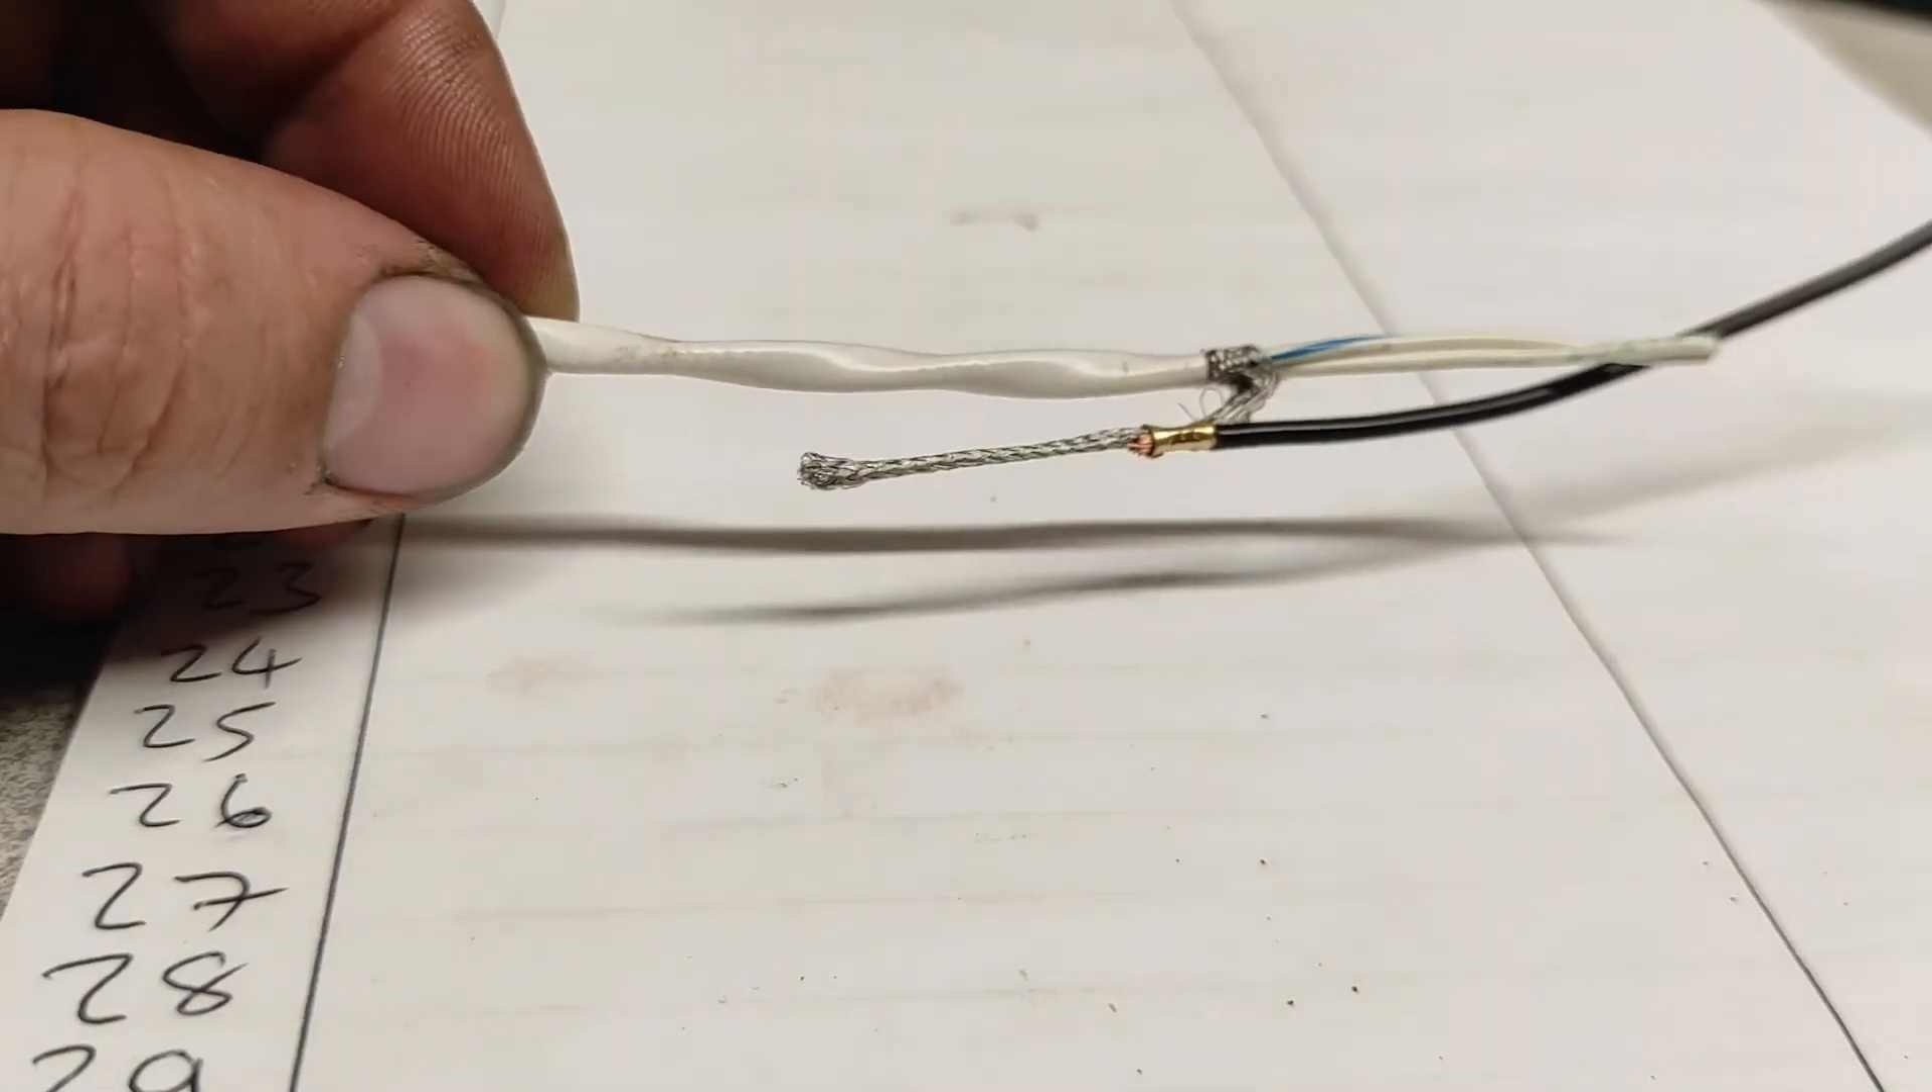Right there you can see my cable there is crimped onto my shielding.